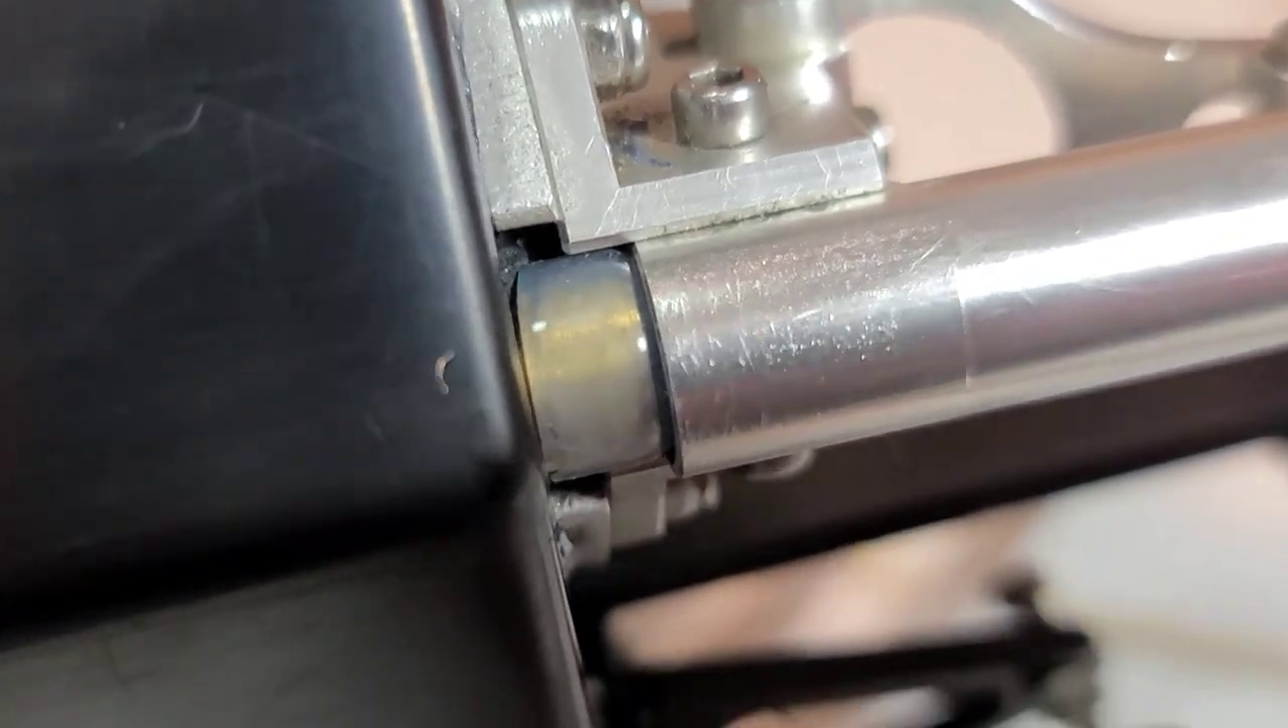I've got I actually put a clear silicone tube in that gap where my stinger's at that will actually prevent water from getting in.